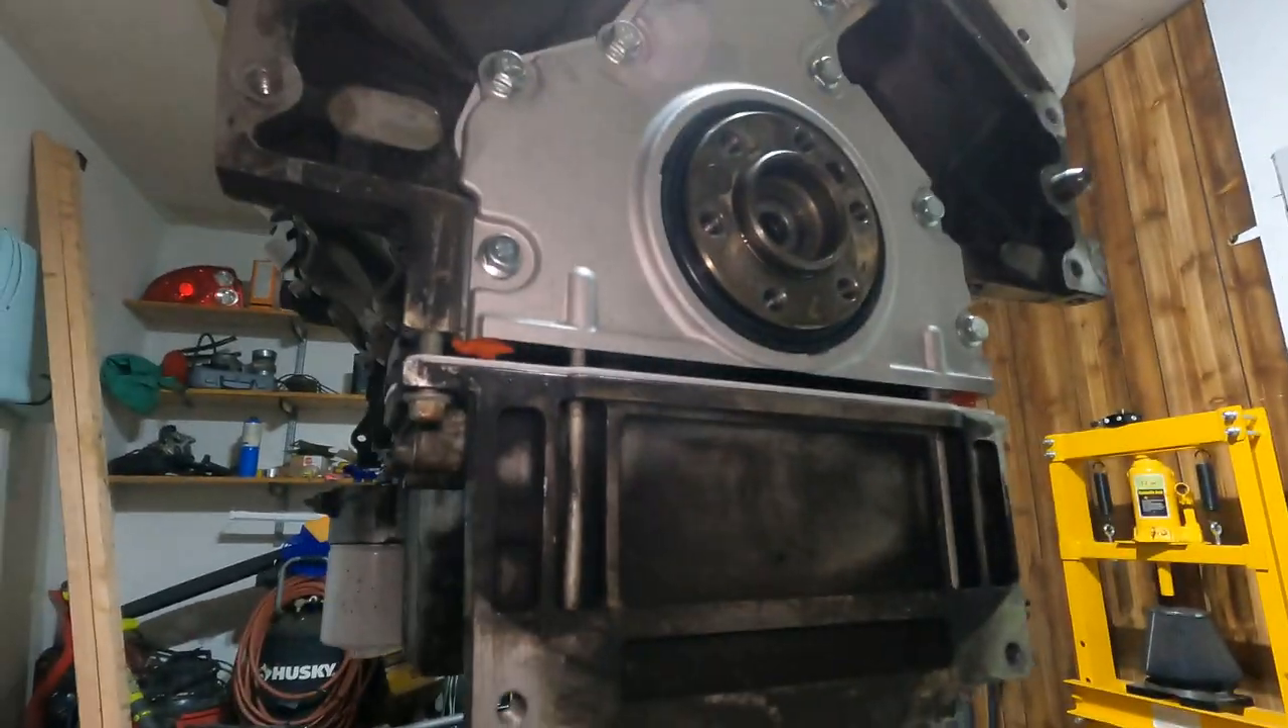Got all the bolts started. Still have a little gap there.